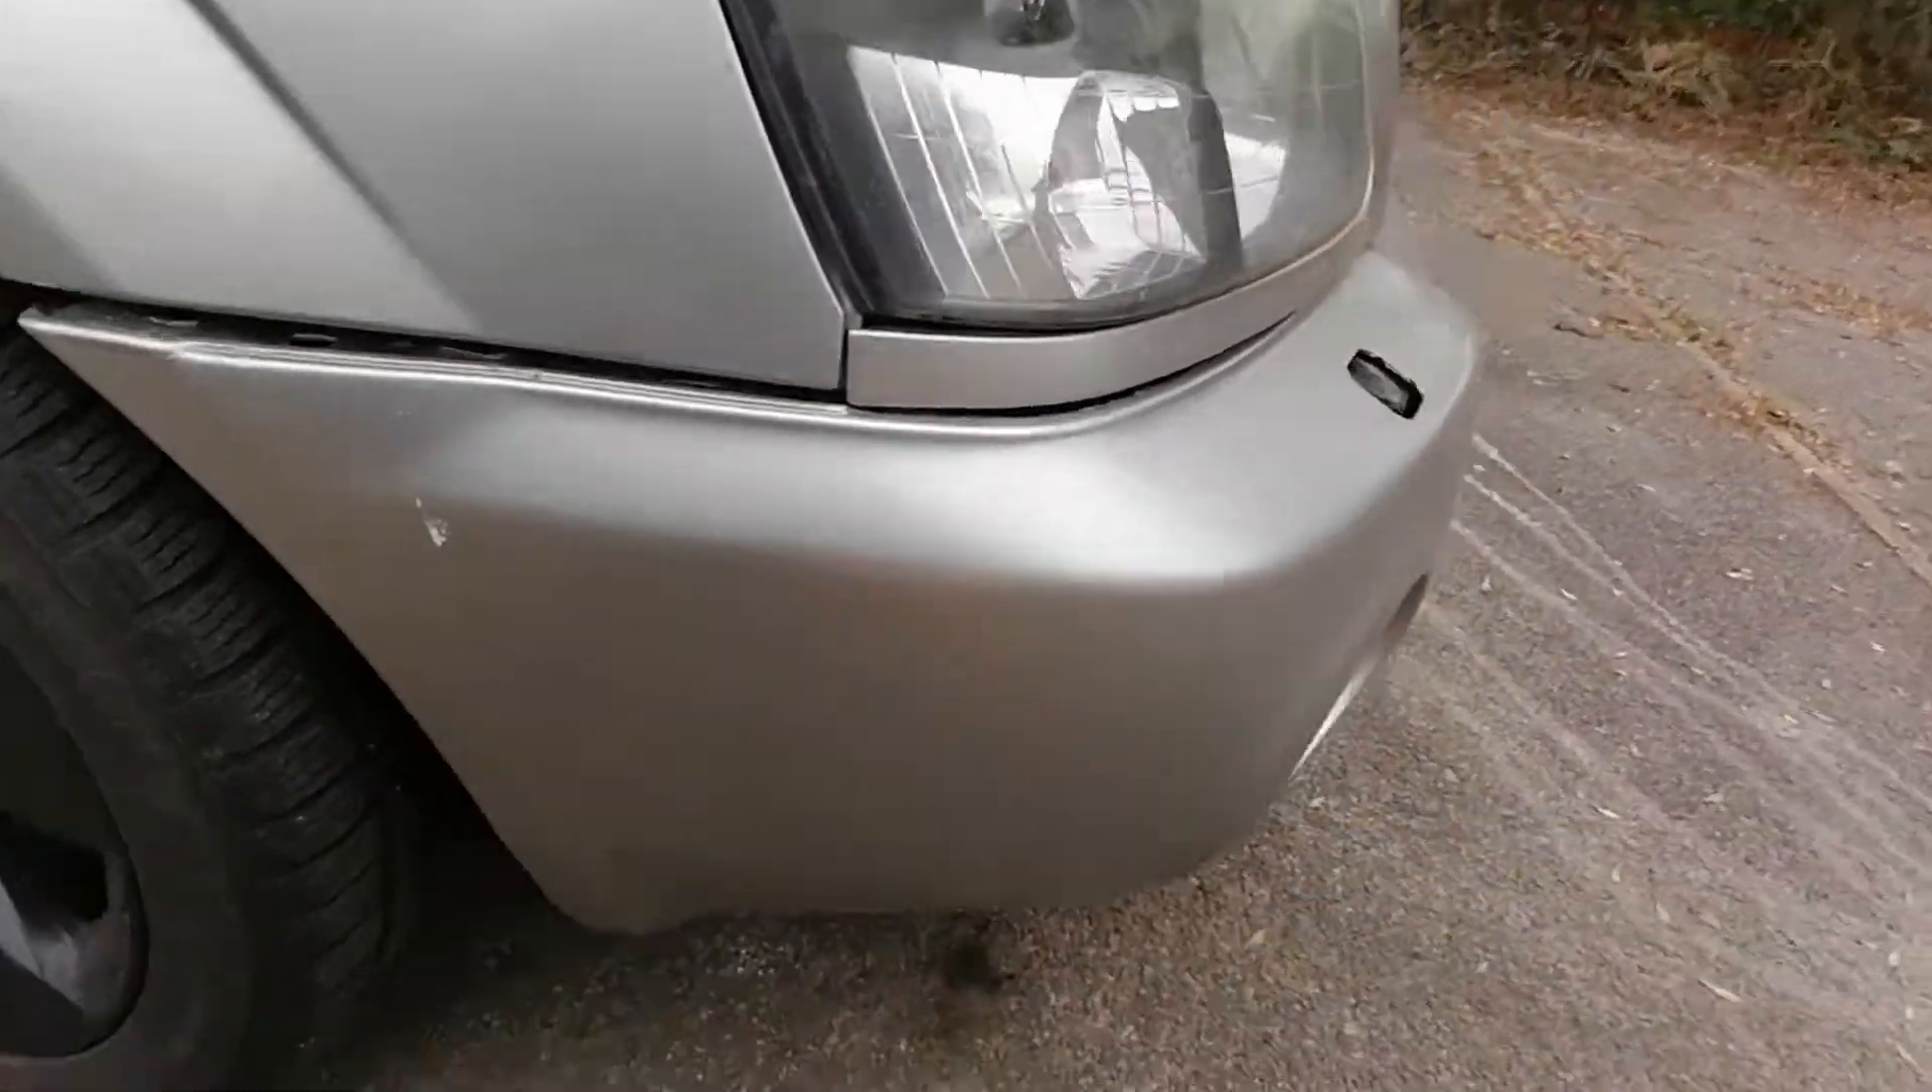Where the bumper is not on its original clips, there's a little bit of a gap.